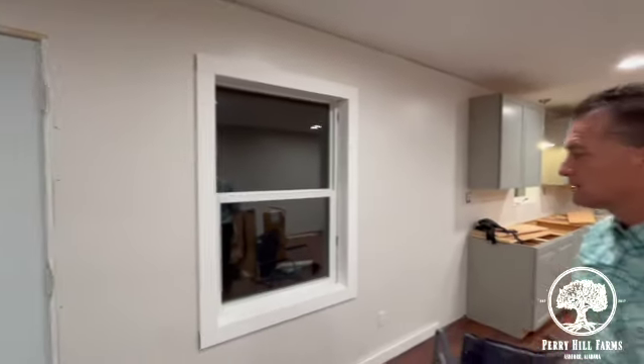We have ordered the molding, and I framed out one window to show Mom, you know, just a farm style frame out.